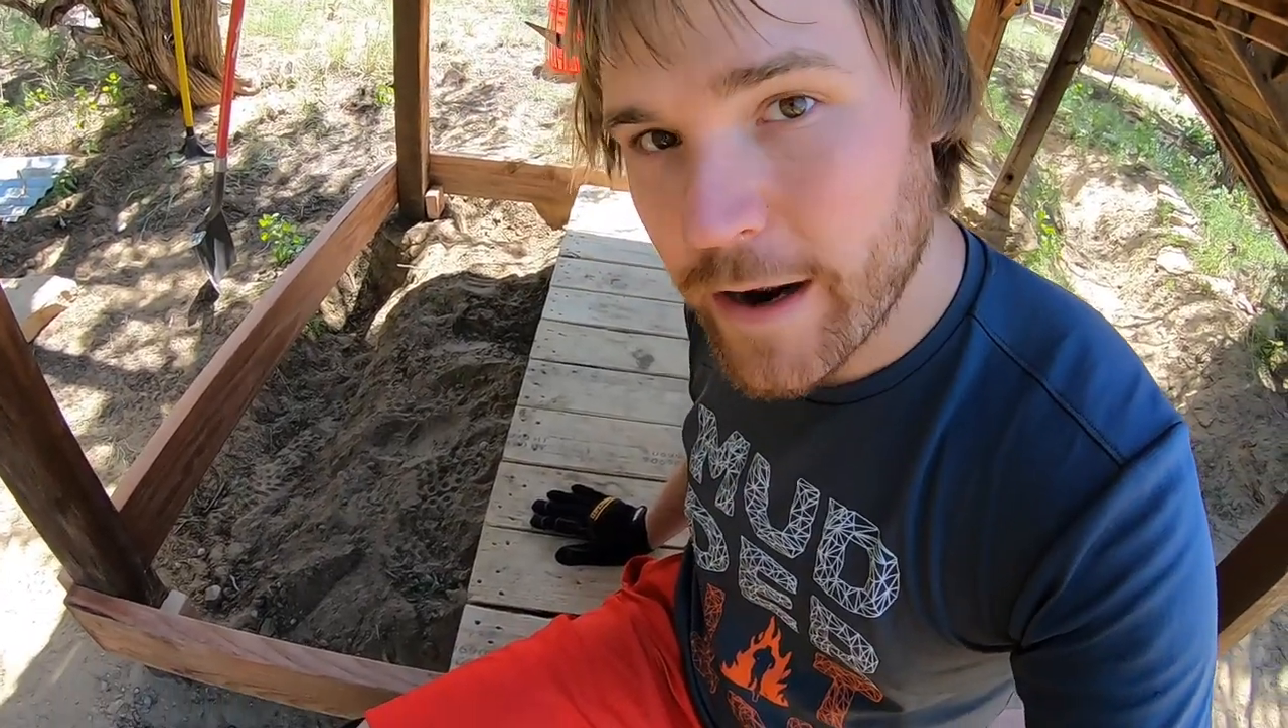I didn't account for the pallet not being wide enough to completely fill this entire space.